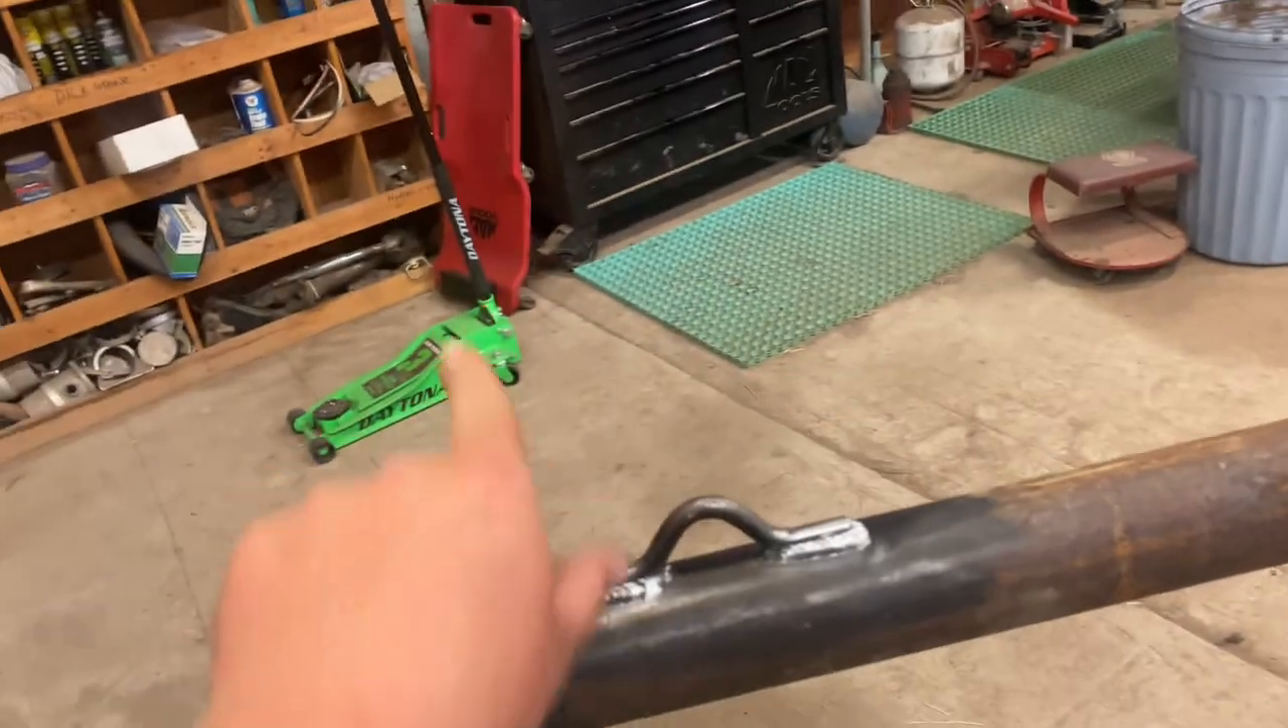And like I said, I got my little eyelet here welded on.